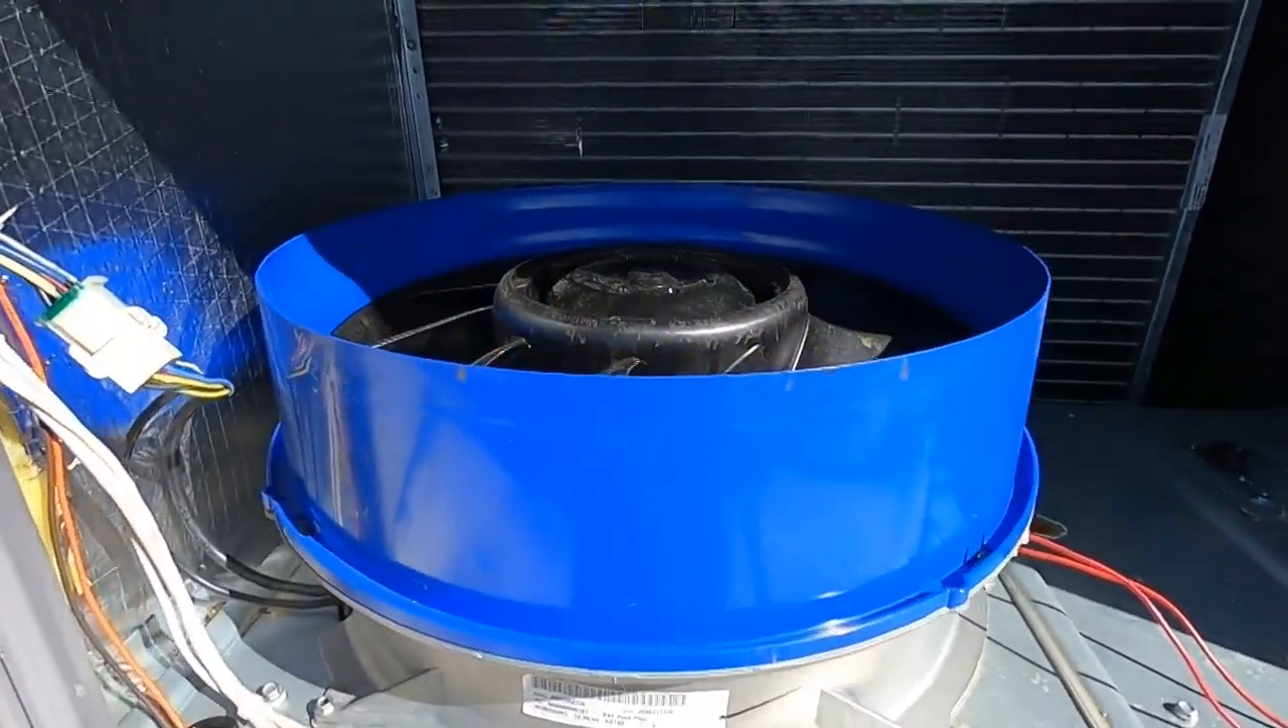So I got the motor back in place.